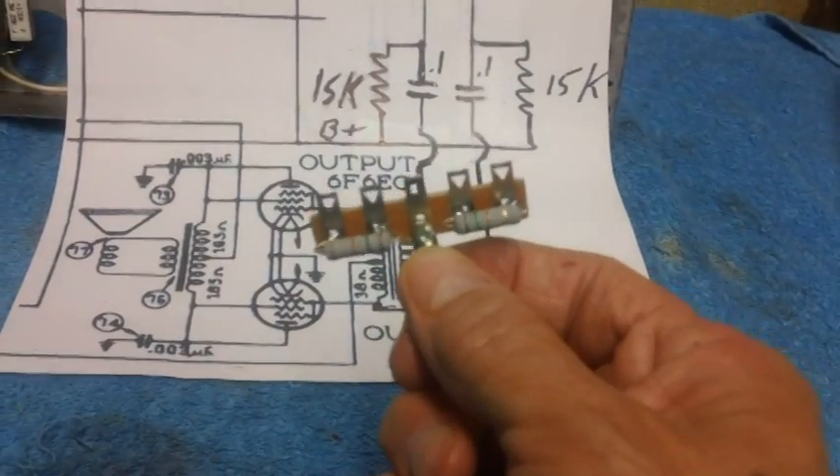We're going to mount all this stuff on a terminal board and, uh, I've already mounted the two resistors.